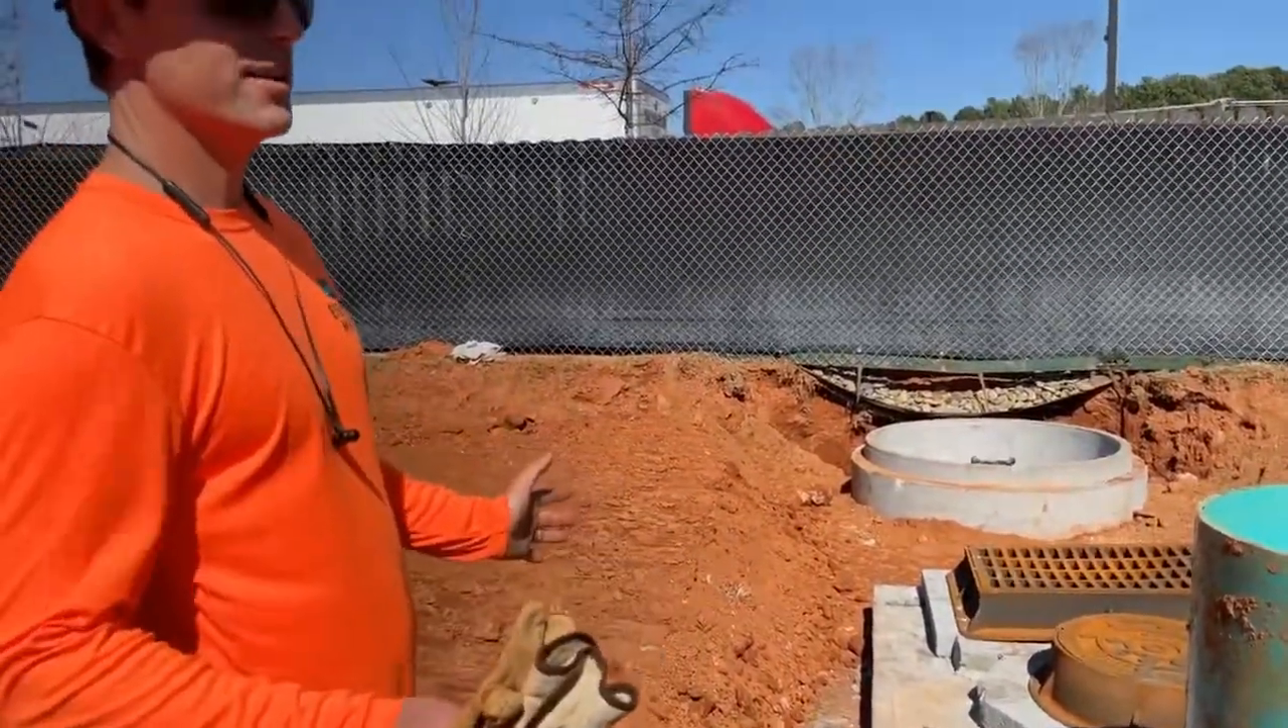Another look at our doghouse manhole still waiting on the lid to finish that off.